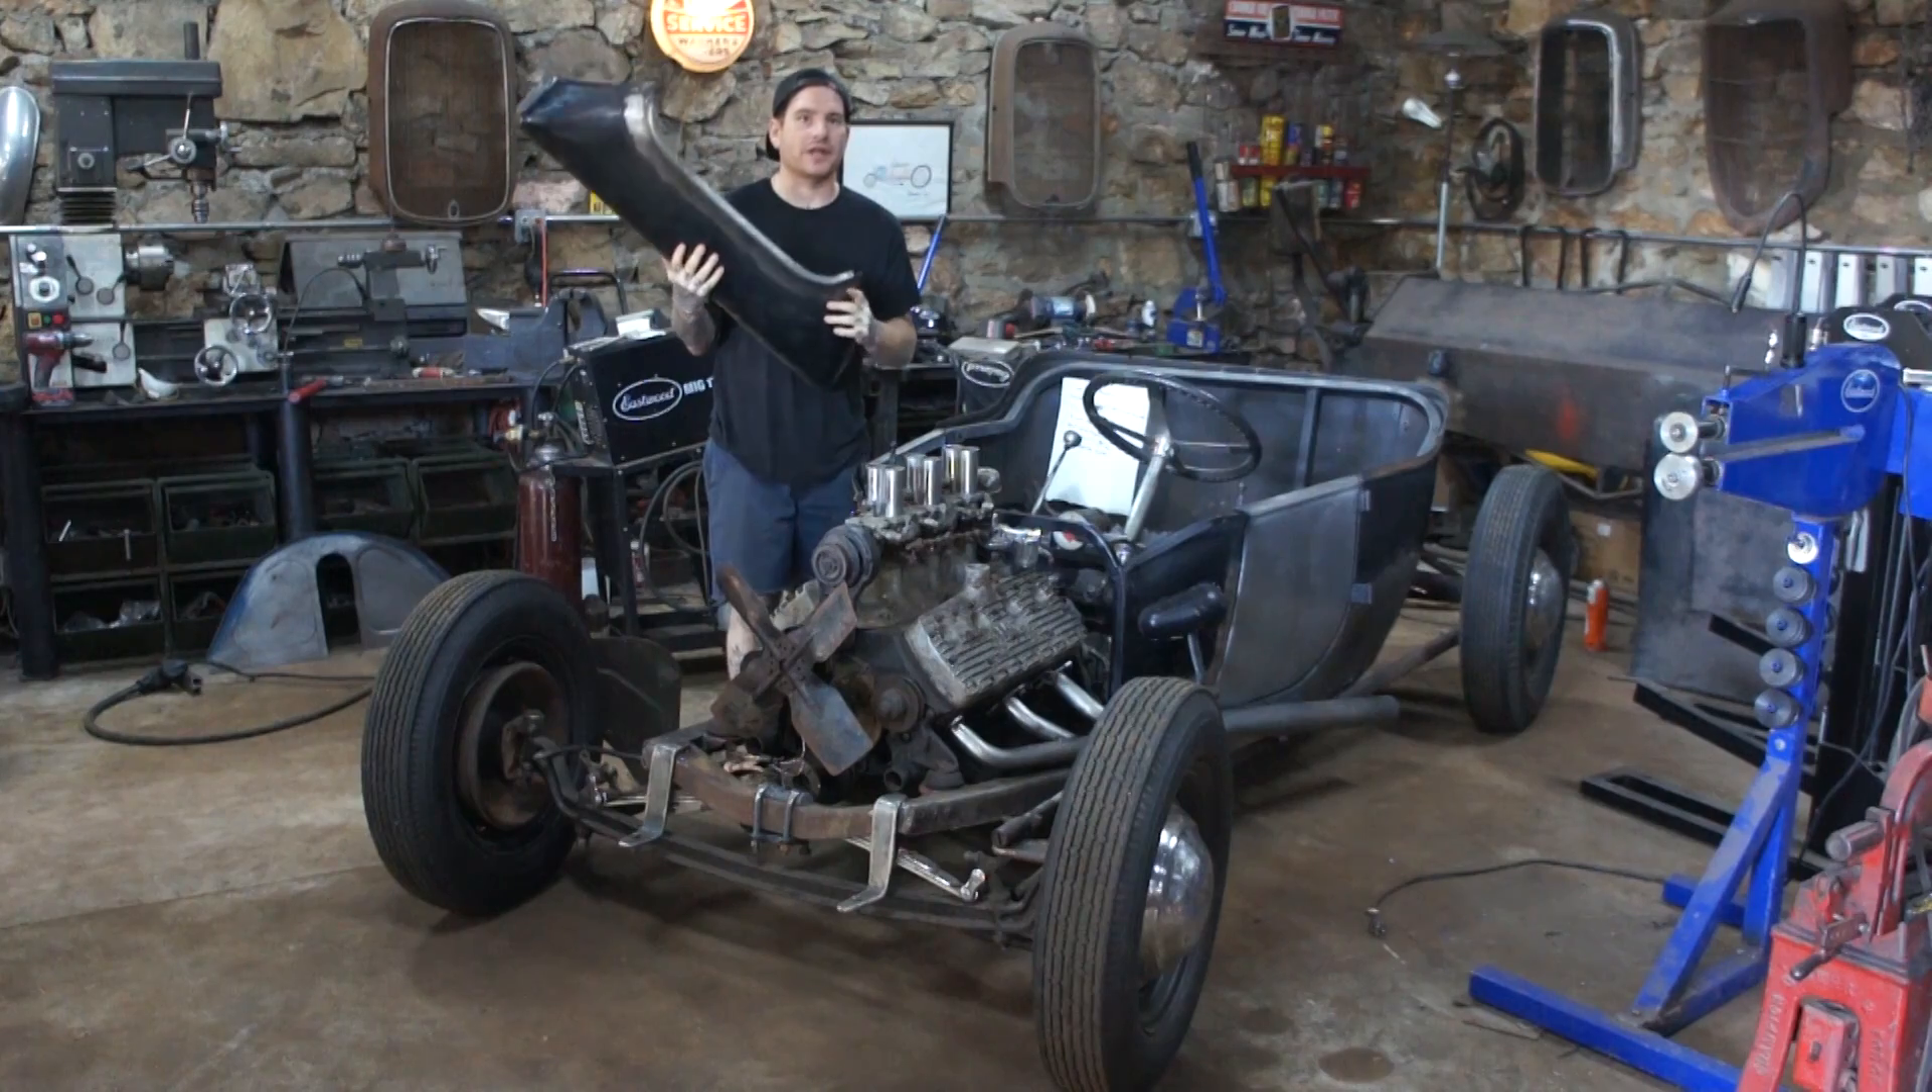So the top of the cowl here, we never welded it in because we still need to do some more work.